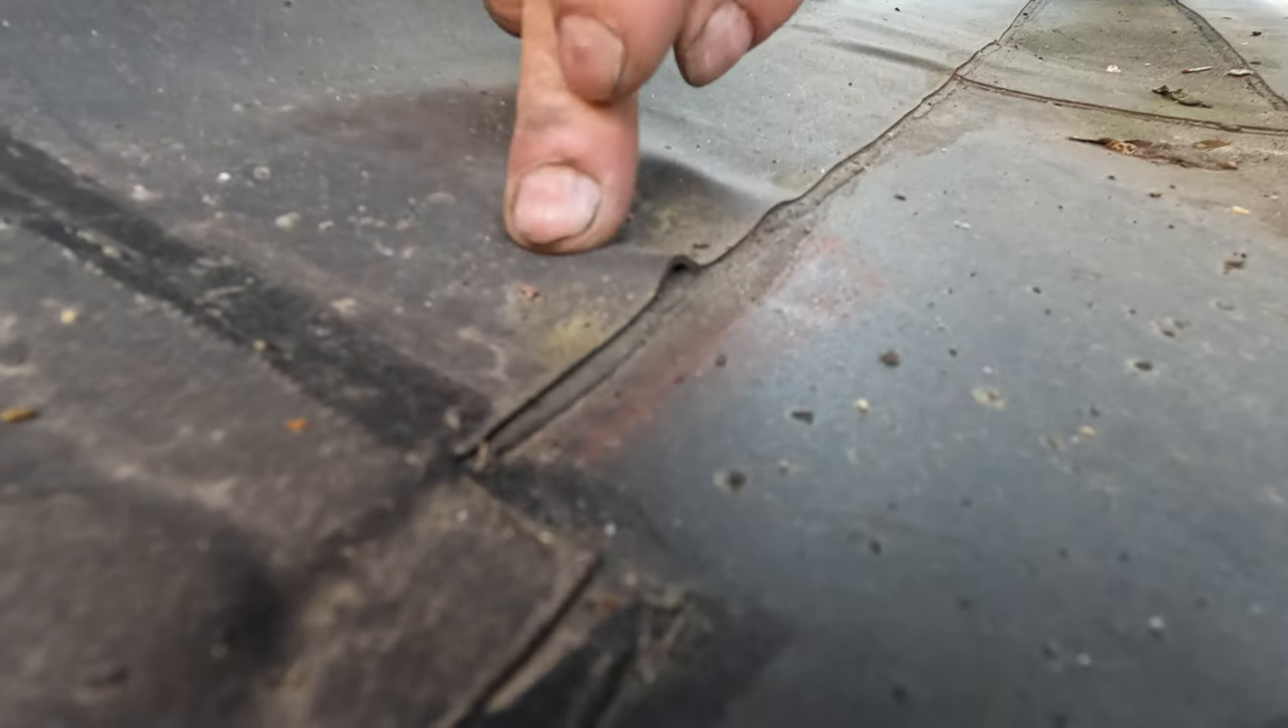You see the seam opened up there? Look at it. It's all the way open there.